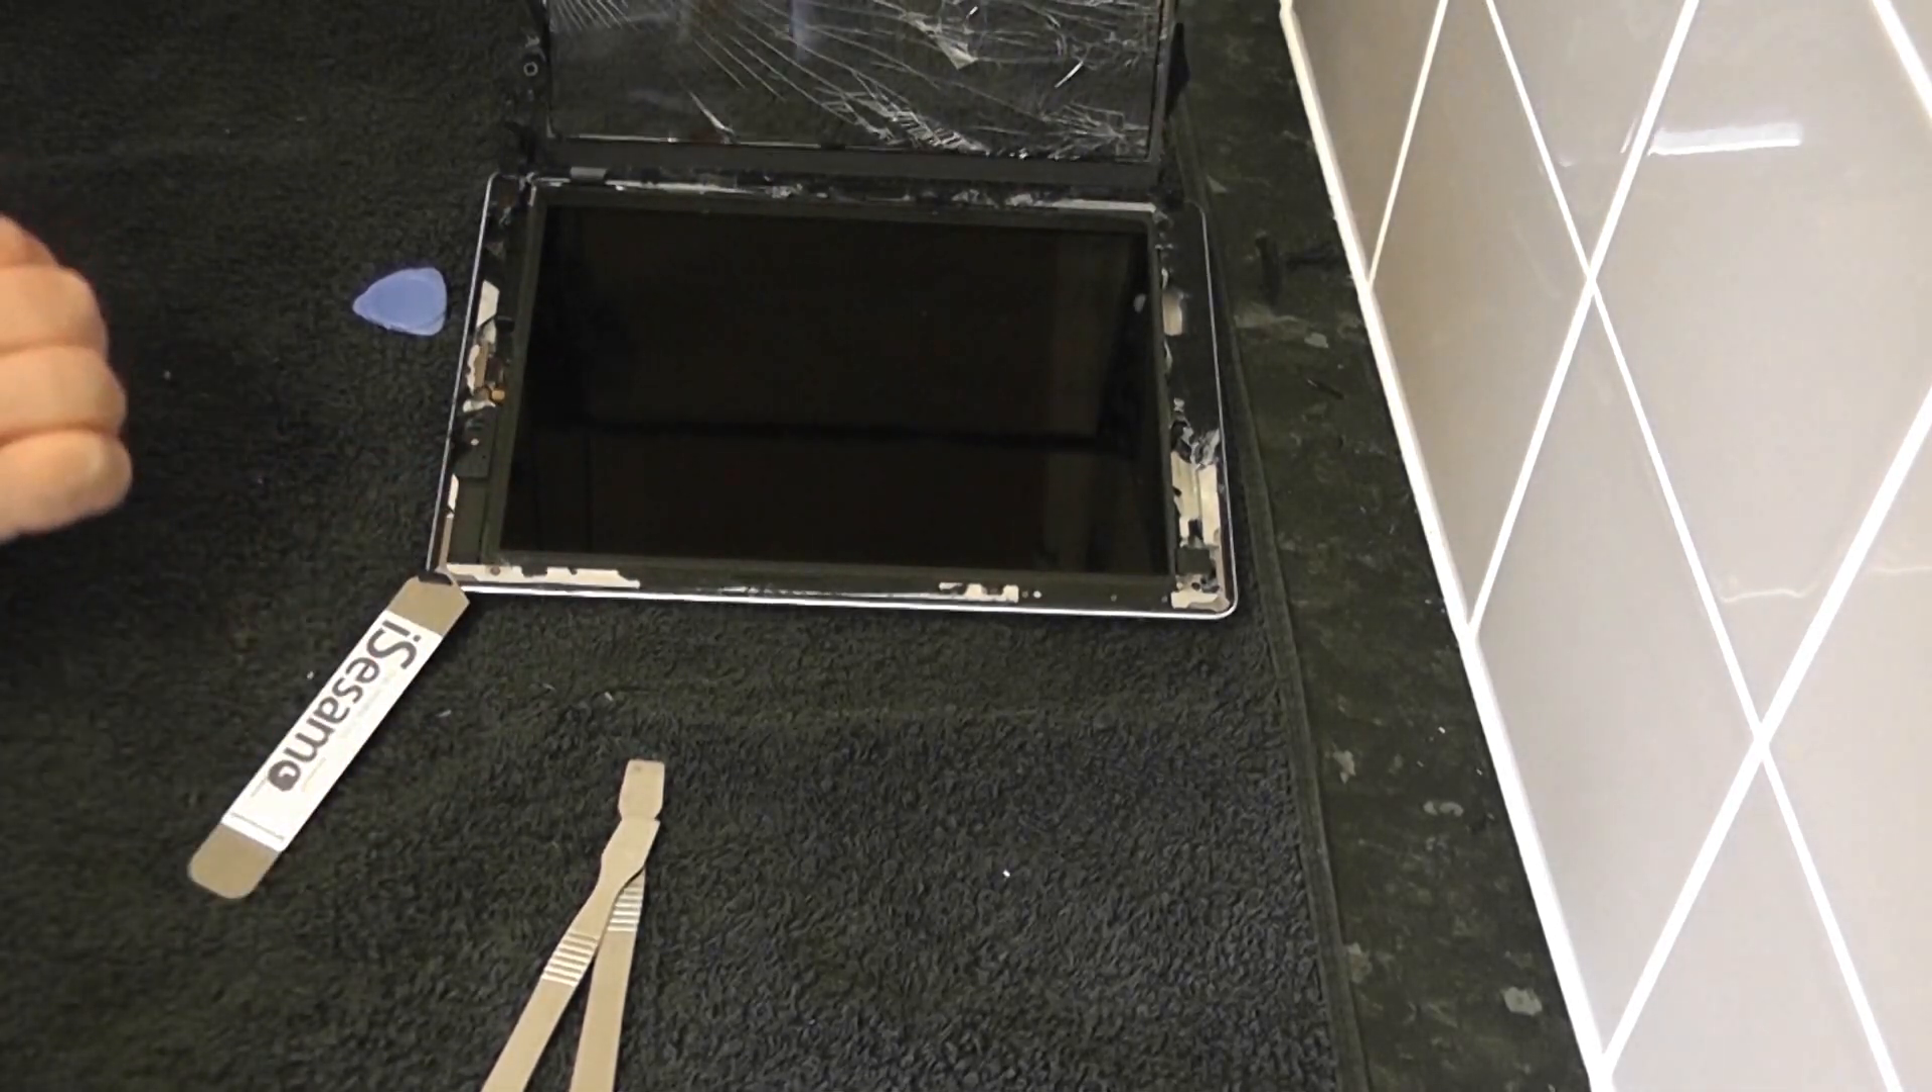And that's the actual screen now separated.